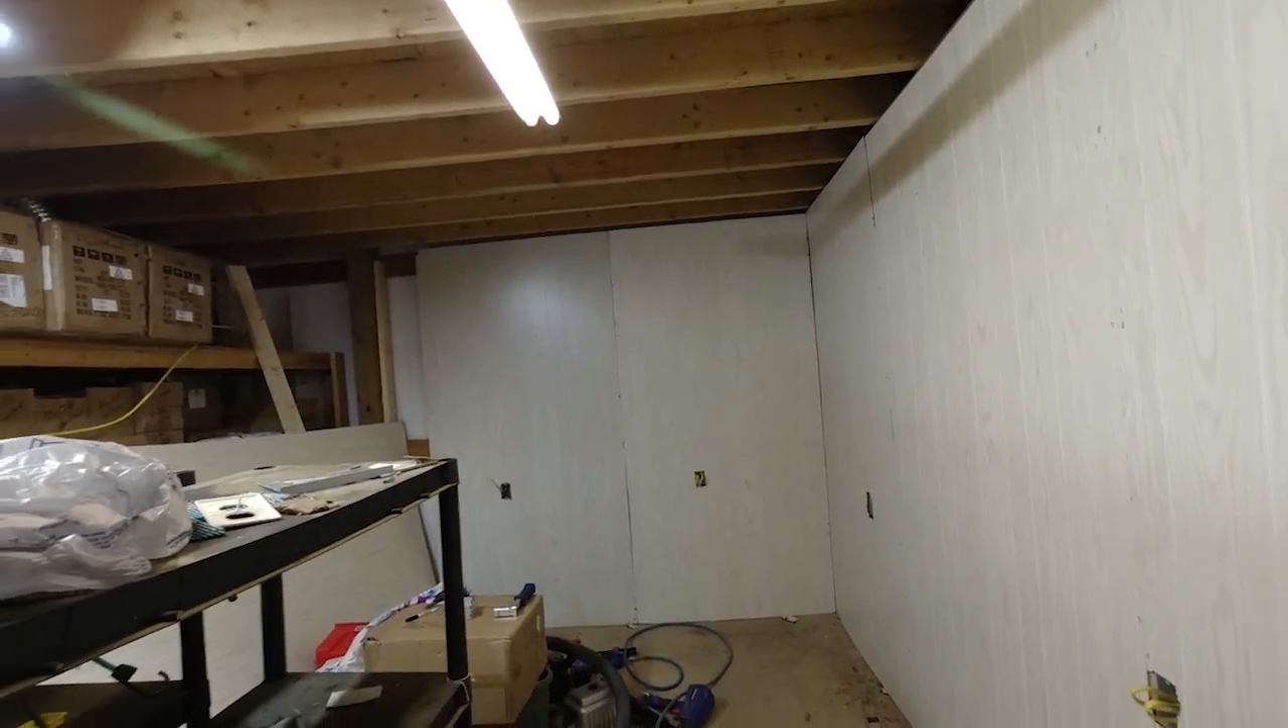But, we did get the insulation and the paneling up on that far wall. Still need a couple more staples in there.